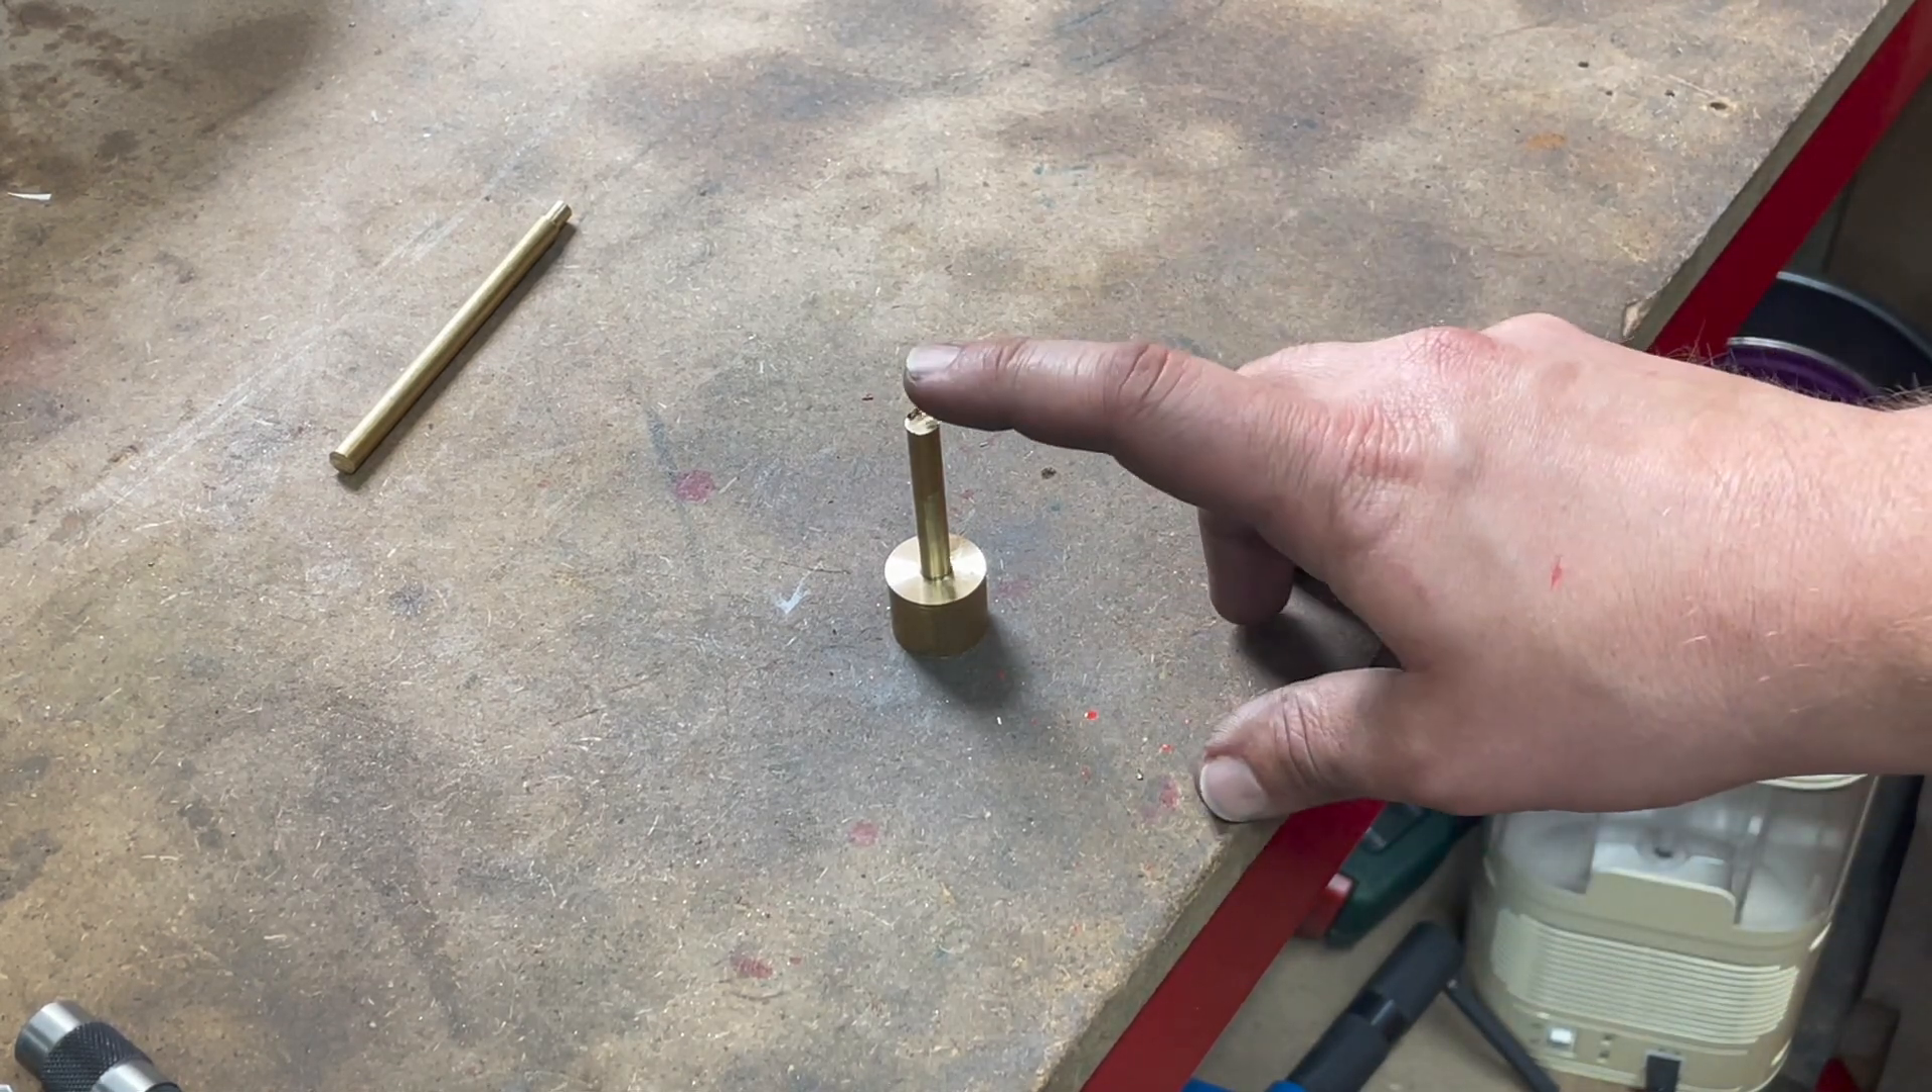There's the piston head we just faced and reamed out and here's some nominal quarter inch brass put in there with a bit of Loctite.